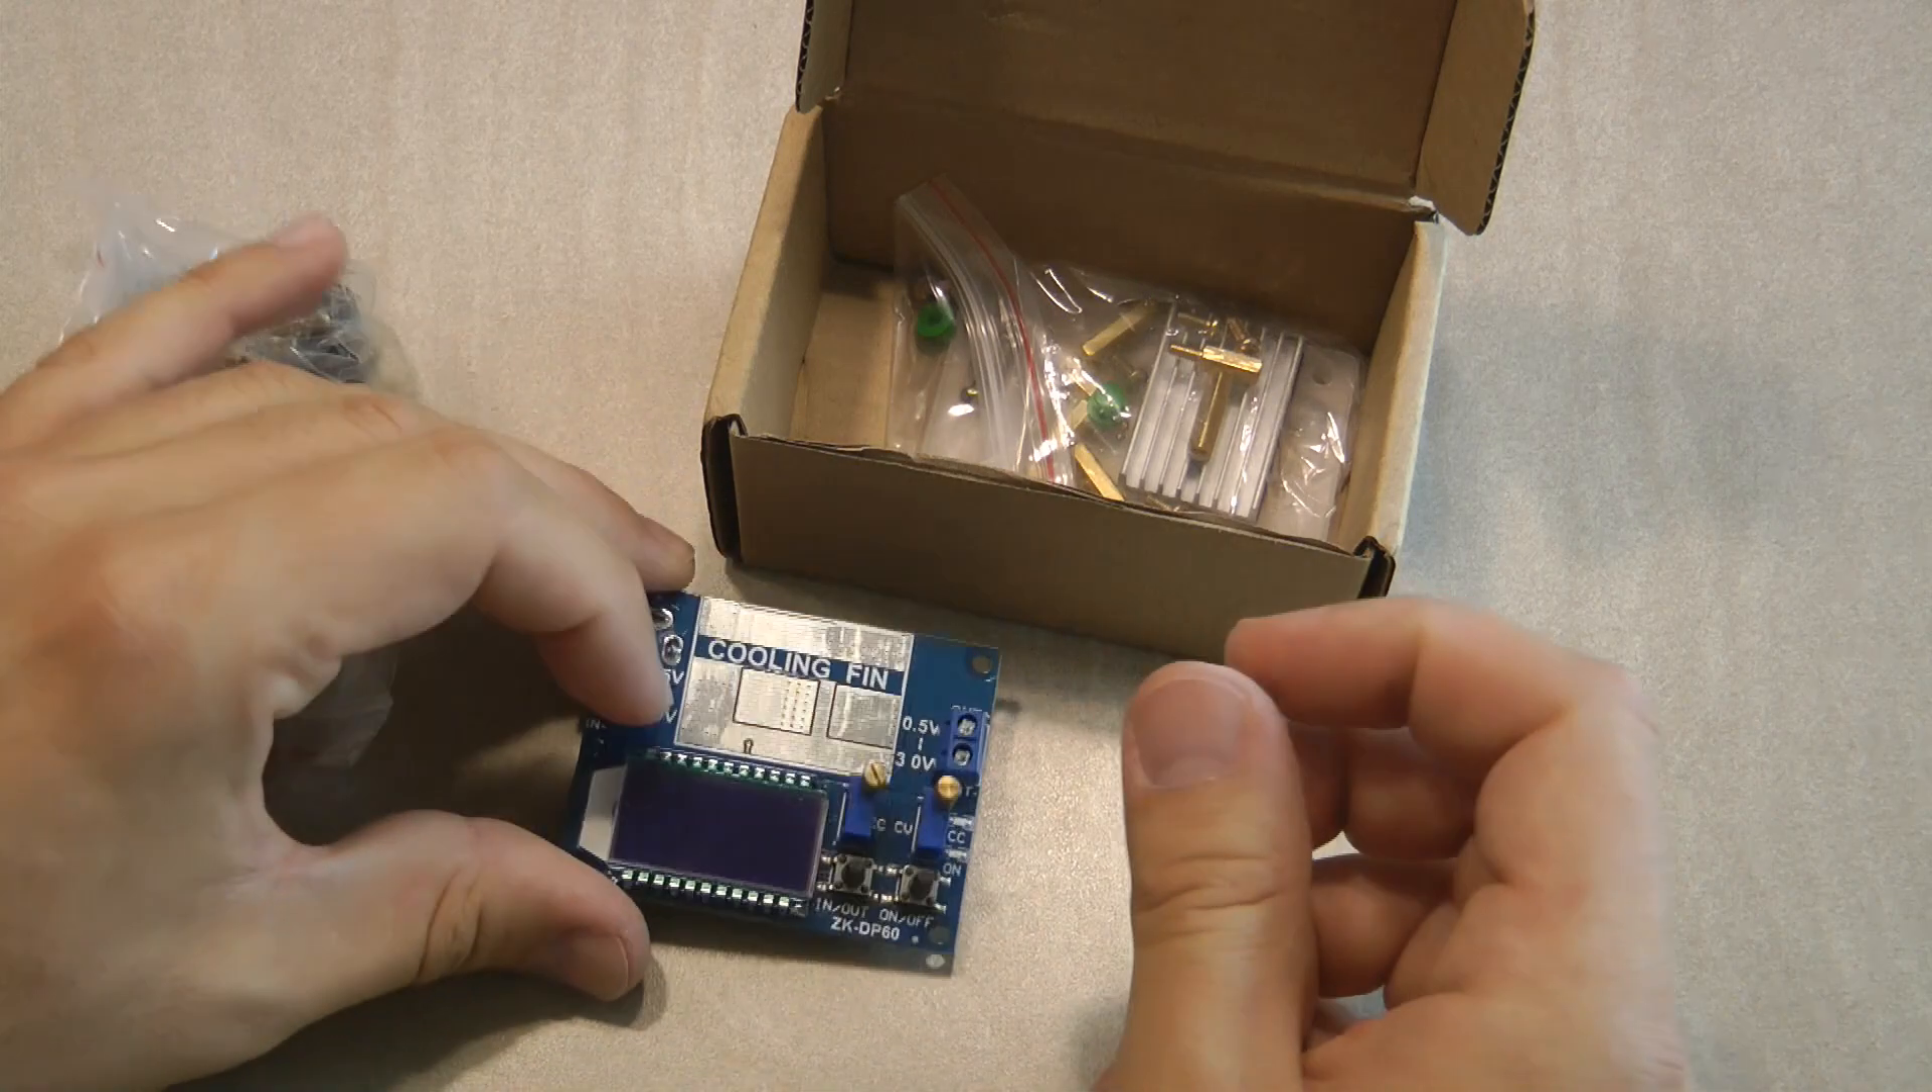The cooling fin needs to be added.